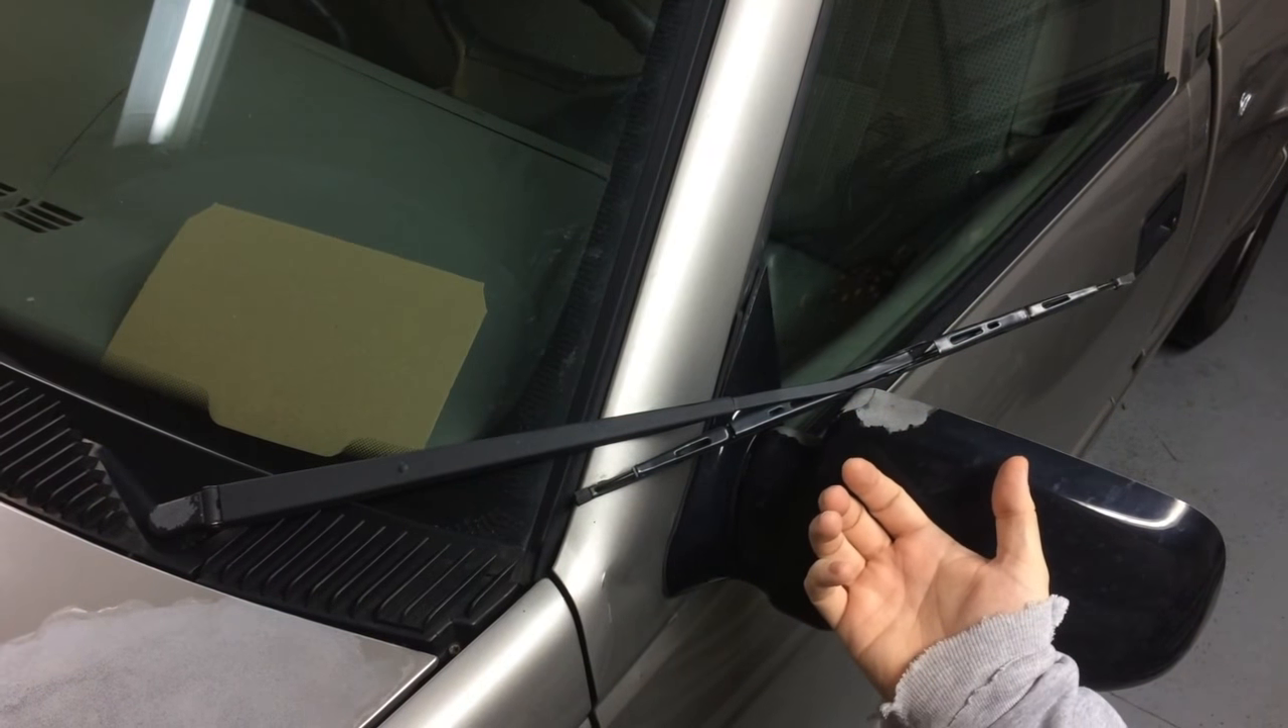What we've got here is a situation where the windshield wiper arm has came out of the track and is laying against the rearview mirror here.